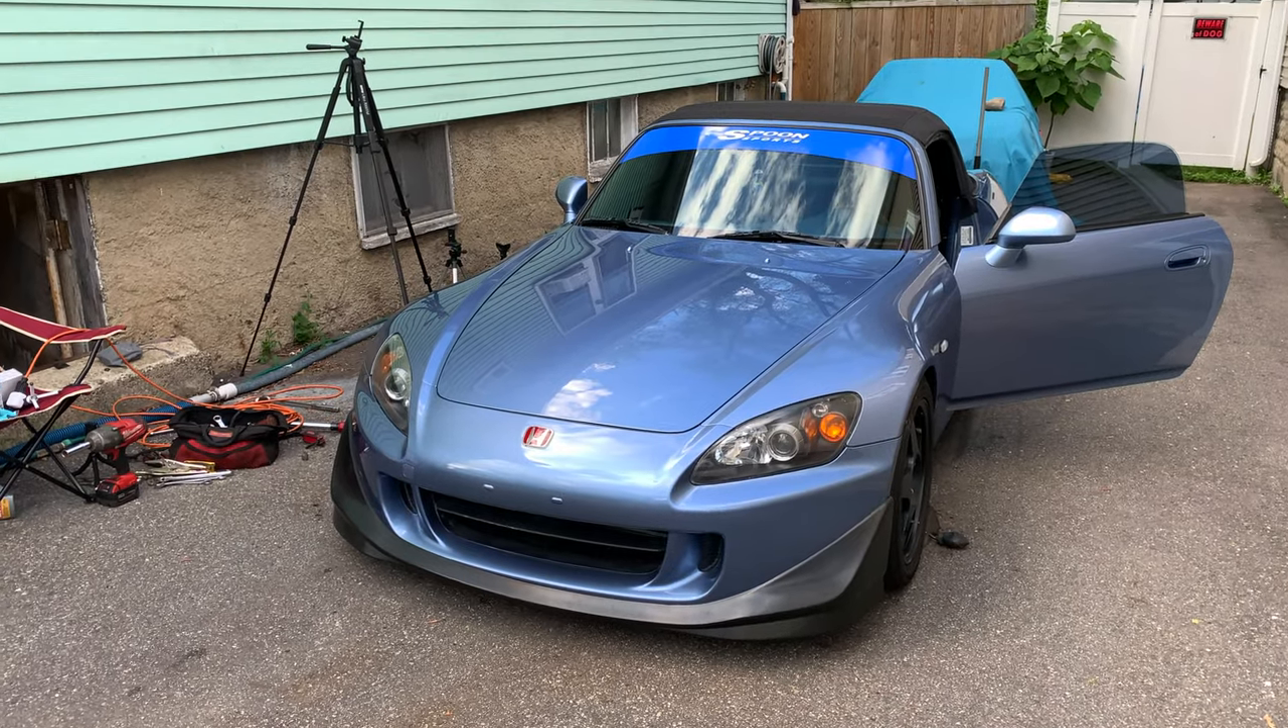All right, so we finished with the front, ended up throwing on the front lip because it just looked so naked, and I wanted to change up the look.